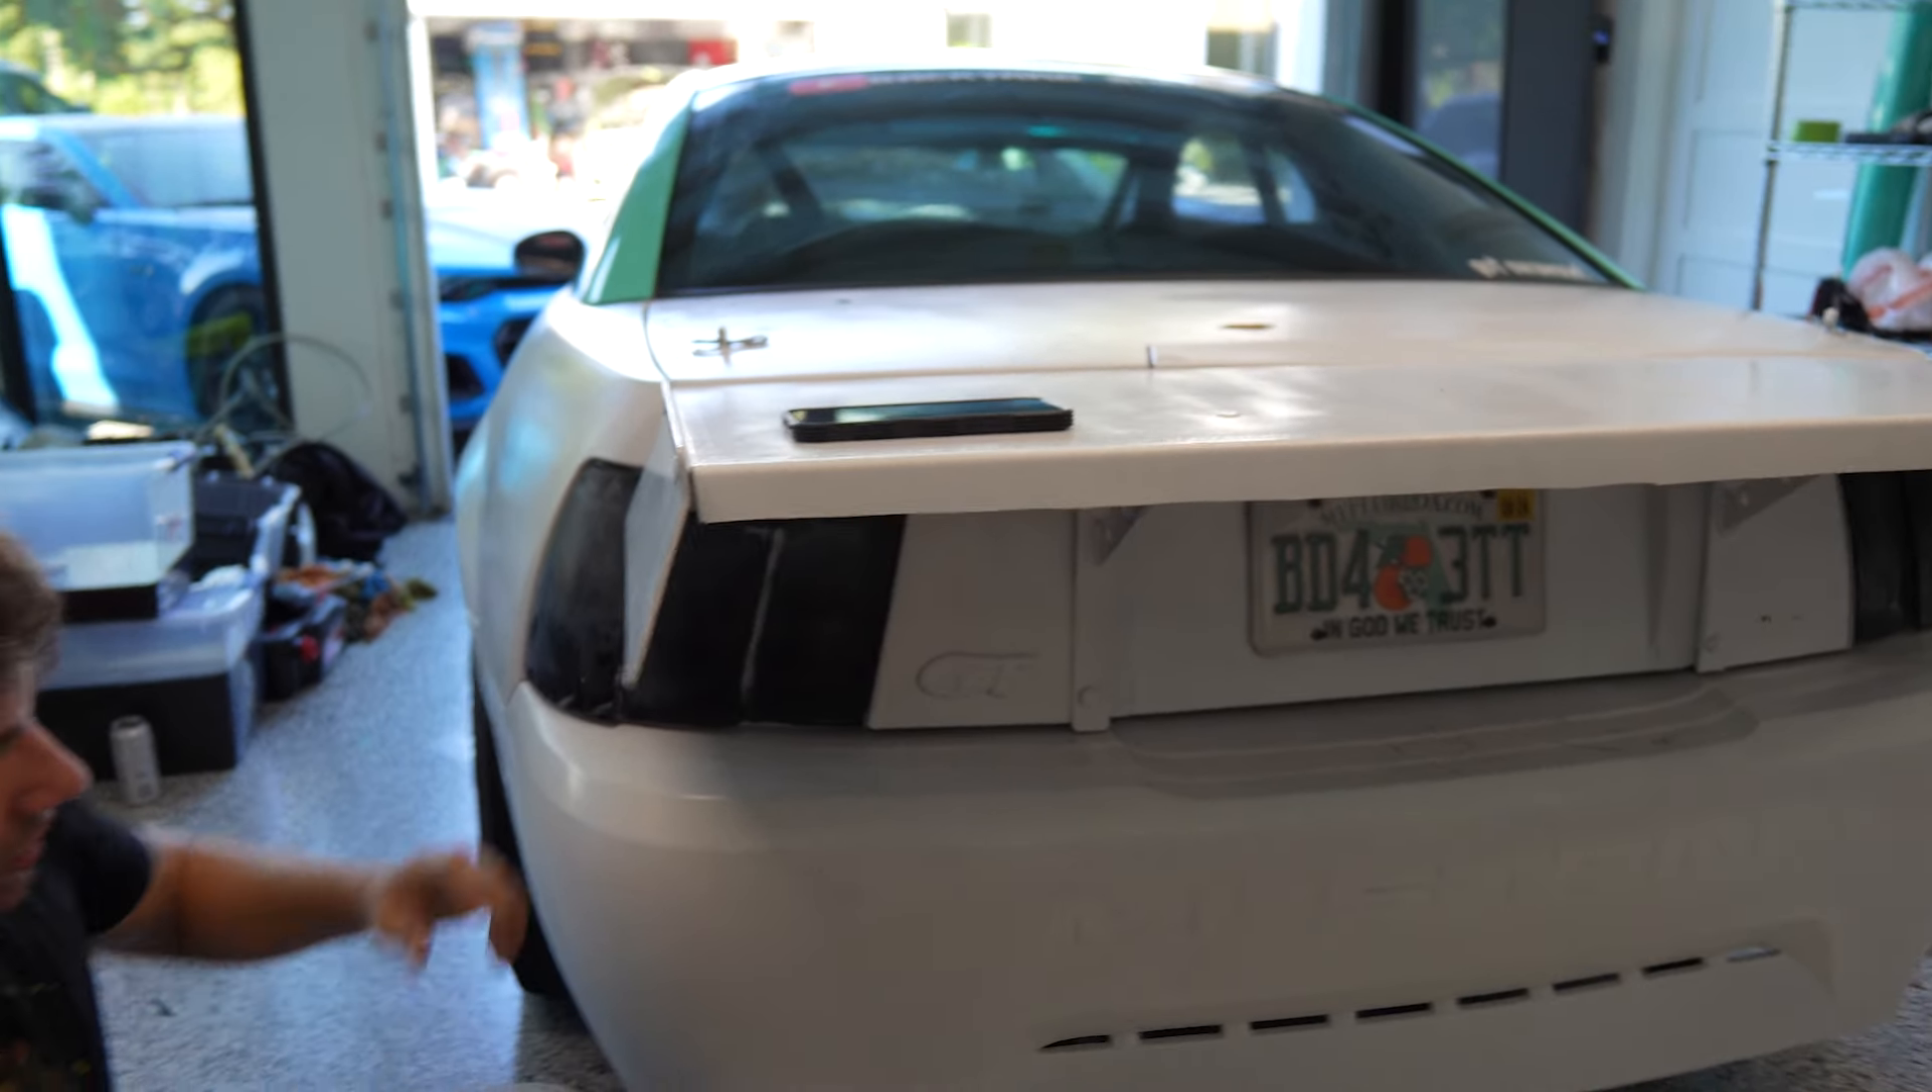But we do need to remove this drag wing because you can see it's blocking the path at the taillight.